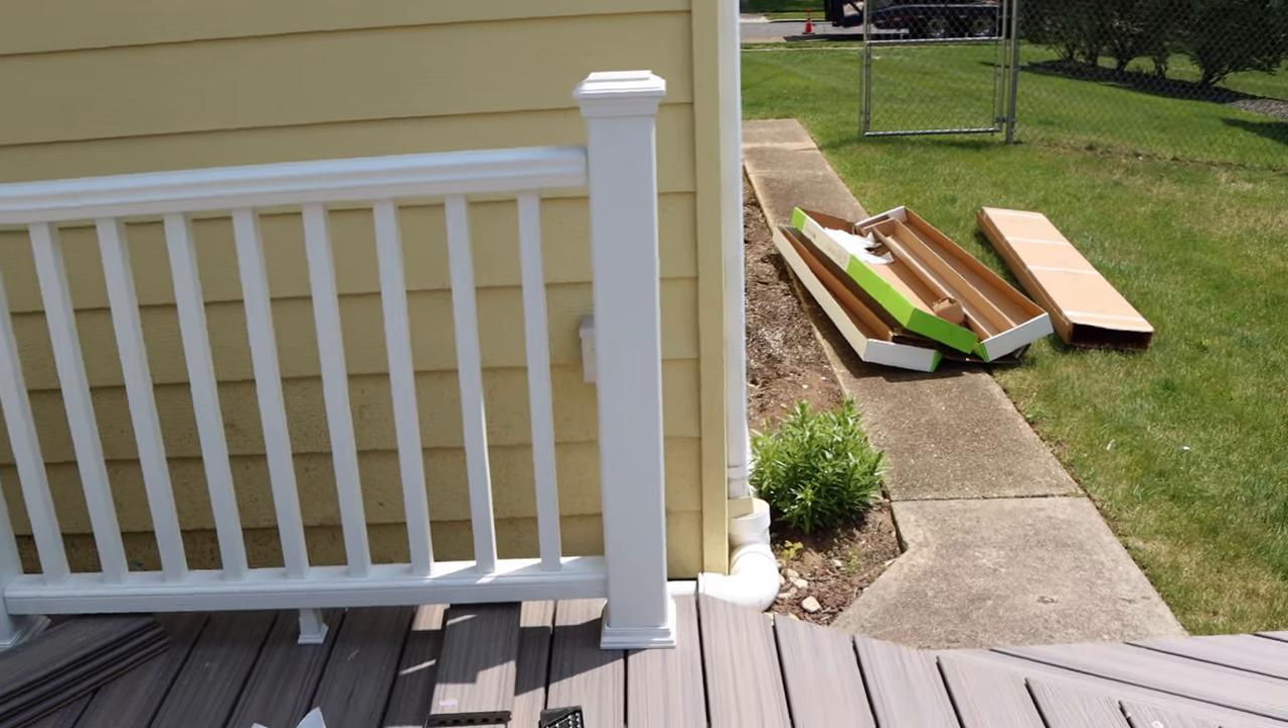The cap is back on.